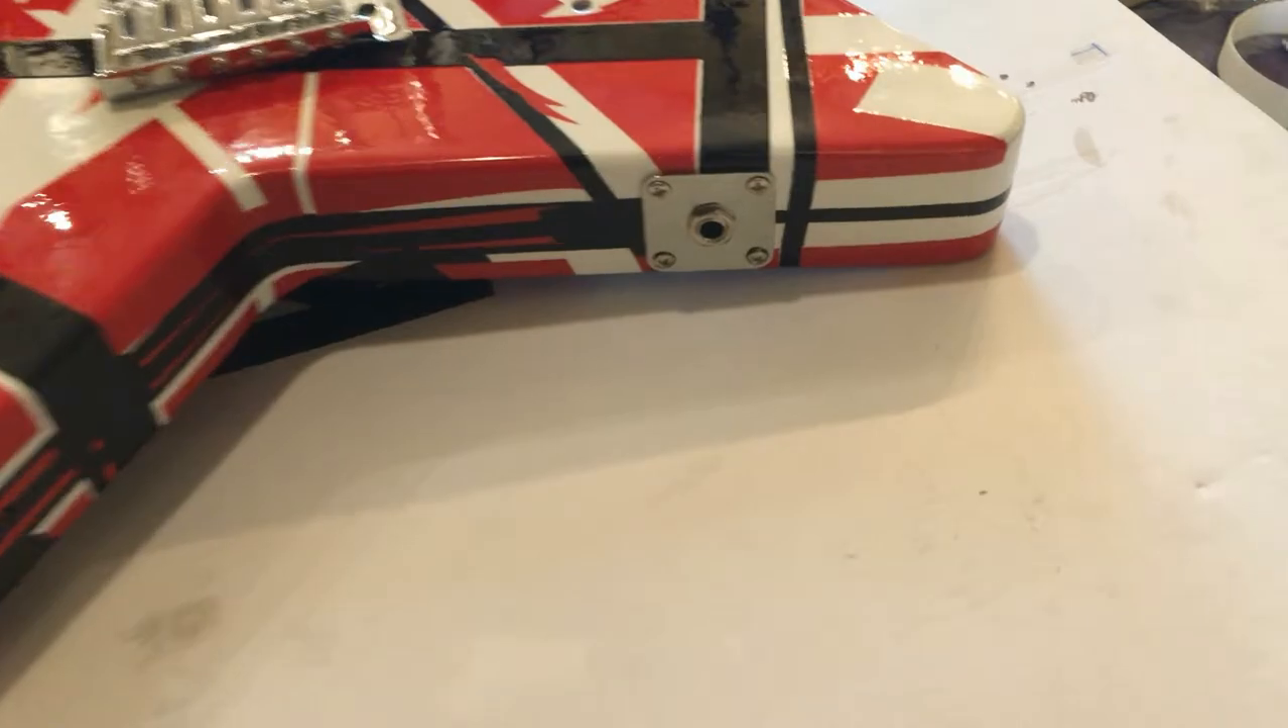All right pickup jack installed and it looks amazing and spaced good.